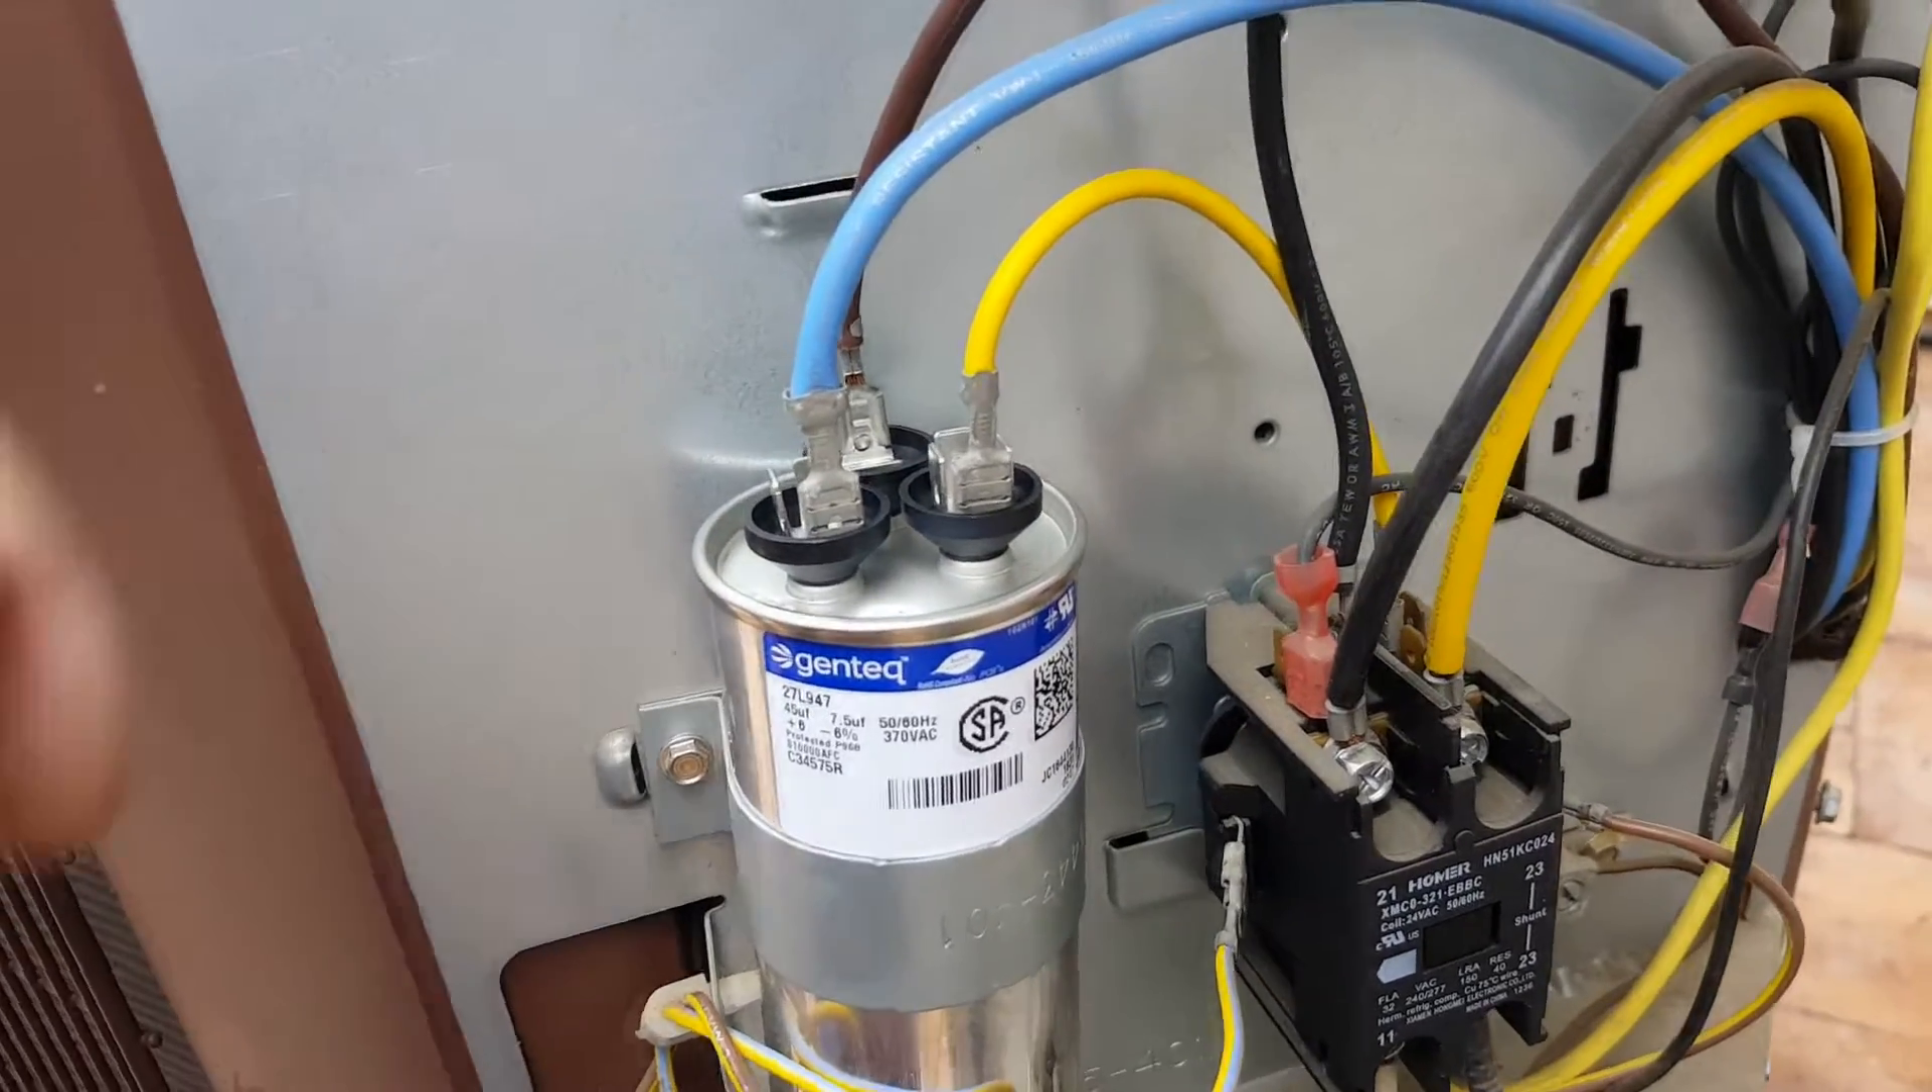Alright, I've got the wires connected.